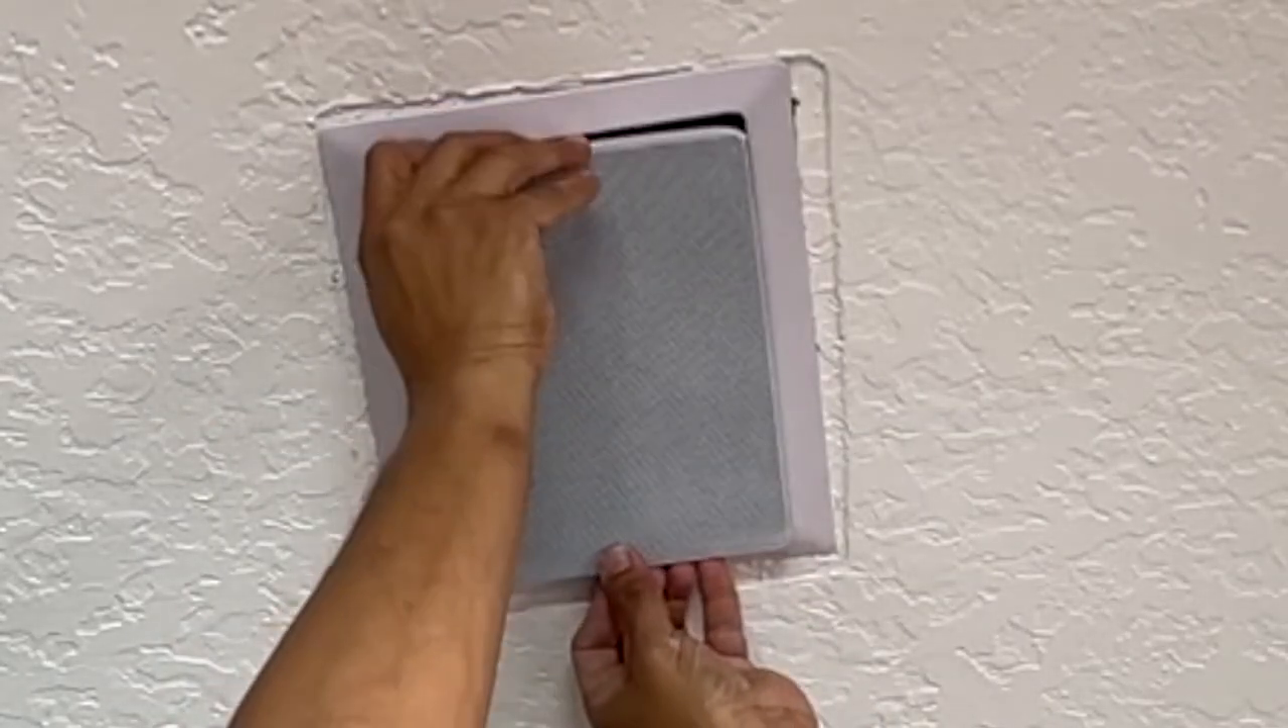So the speaker is installed and now it's just a matter of installing the grill.